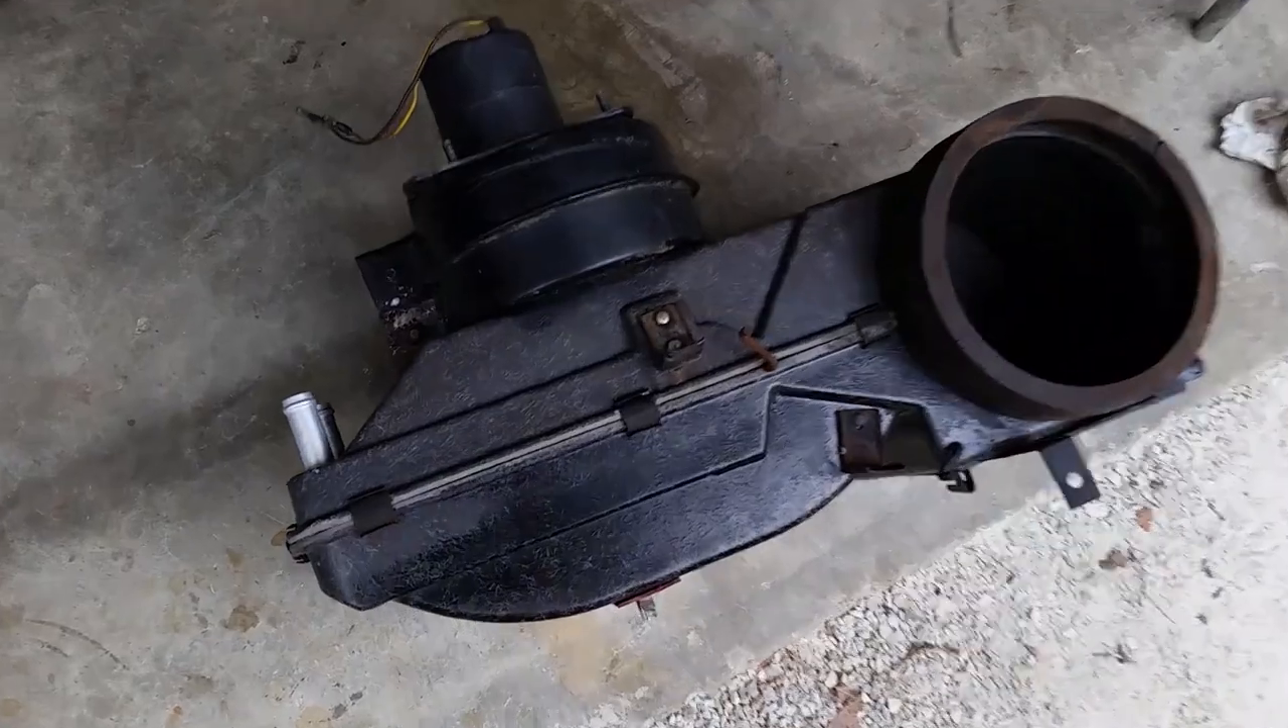All right, so I've got the heater box all put back together.